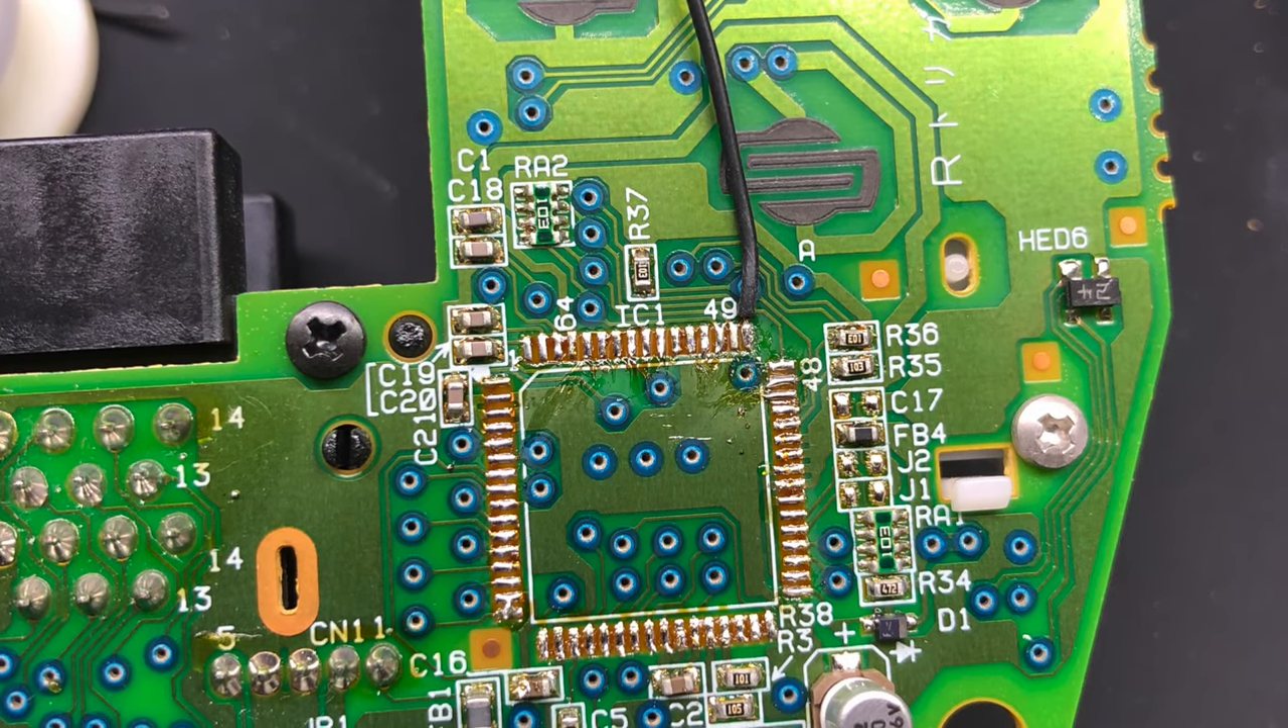There's a chip on one side of the controller PCB I went ahead and removed that.